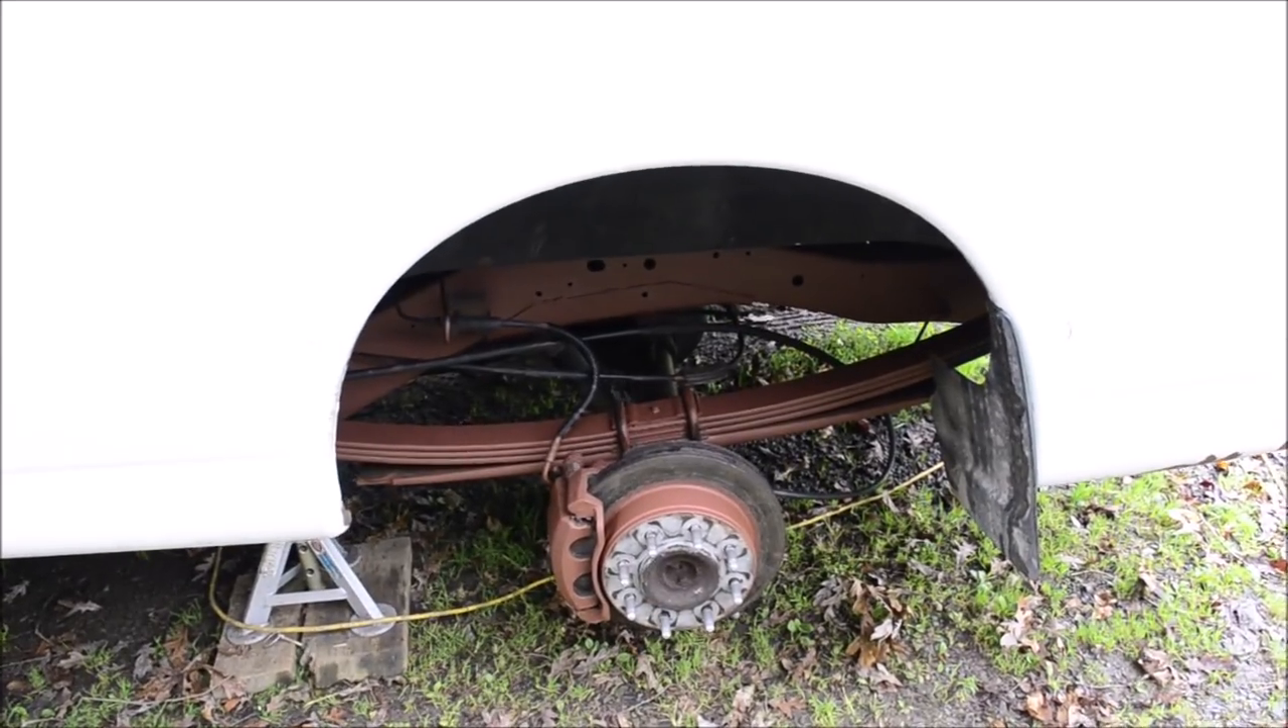I just have the wheels off so that I can do the areas that are blocked by the wheels.